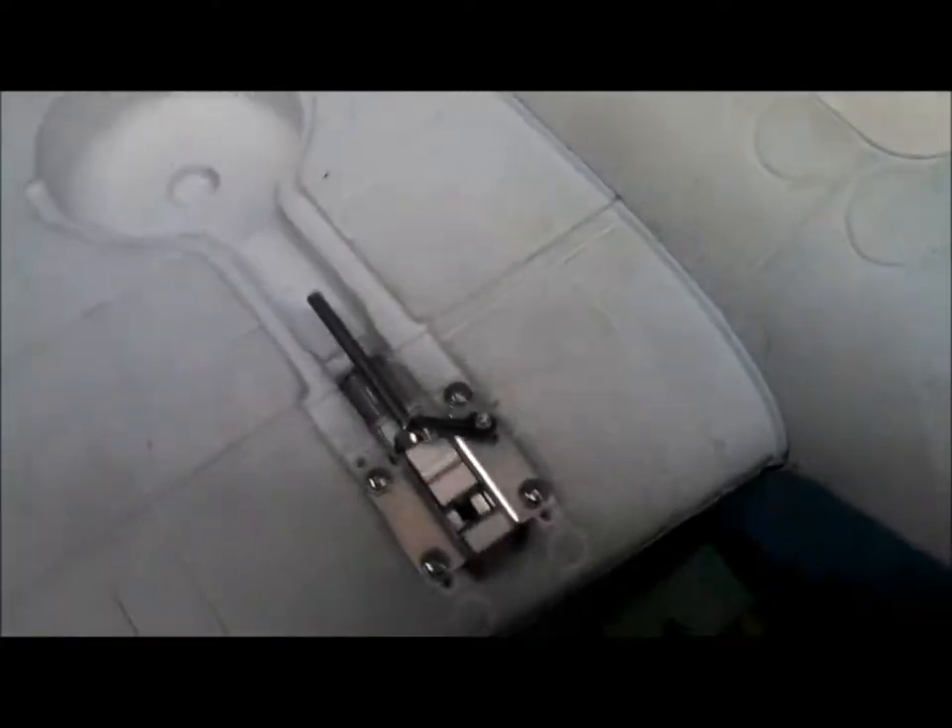Okay, so I've completed mounting this retract in my new mount.